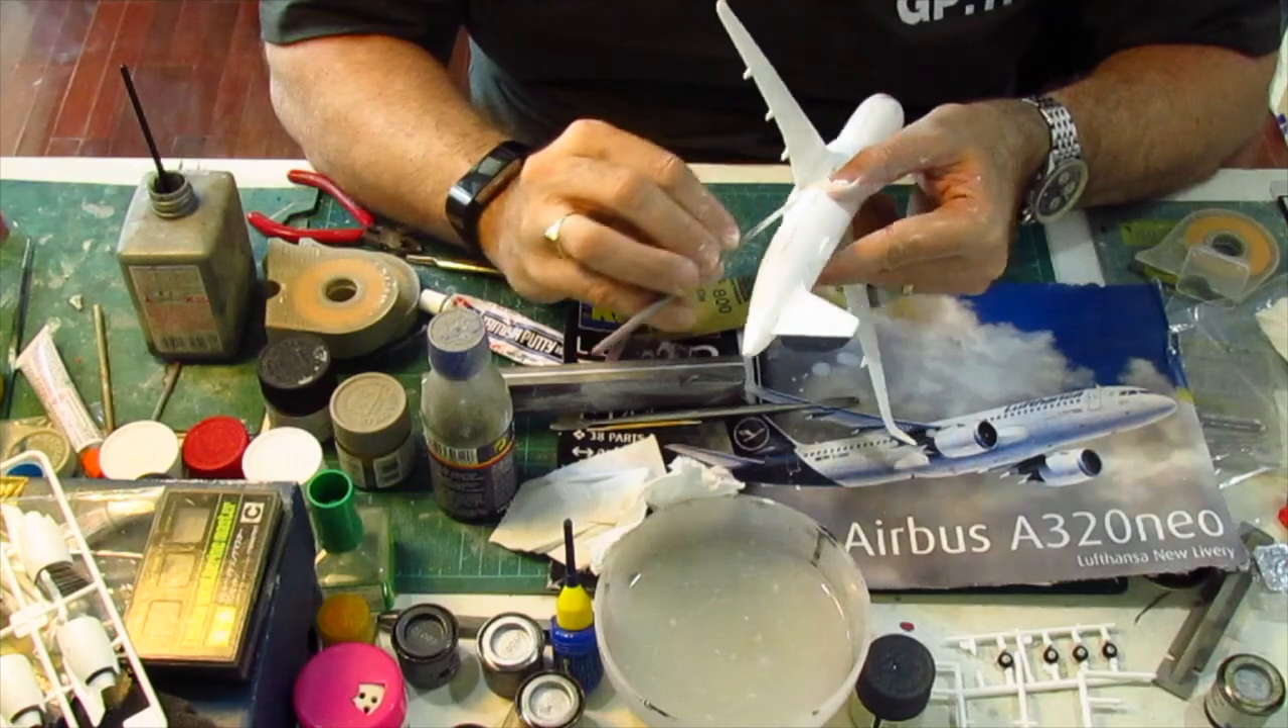As you can see I didn't add the engines yet.